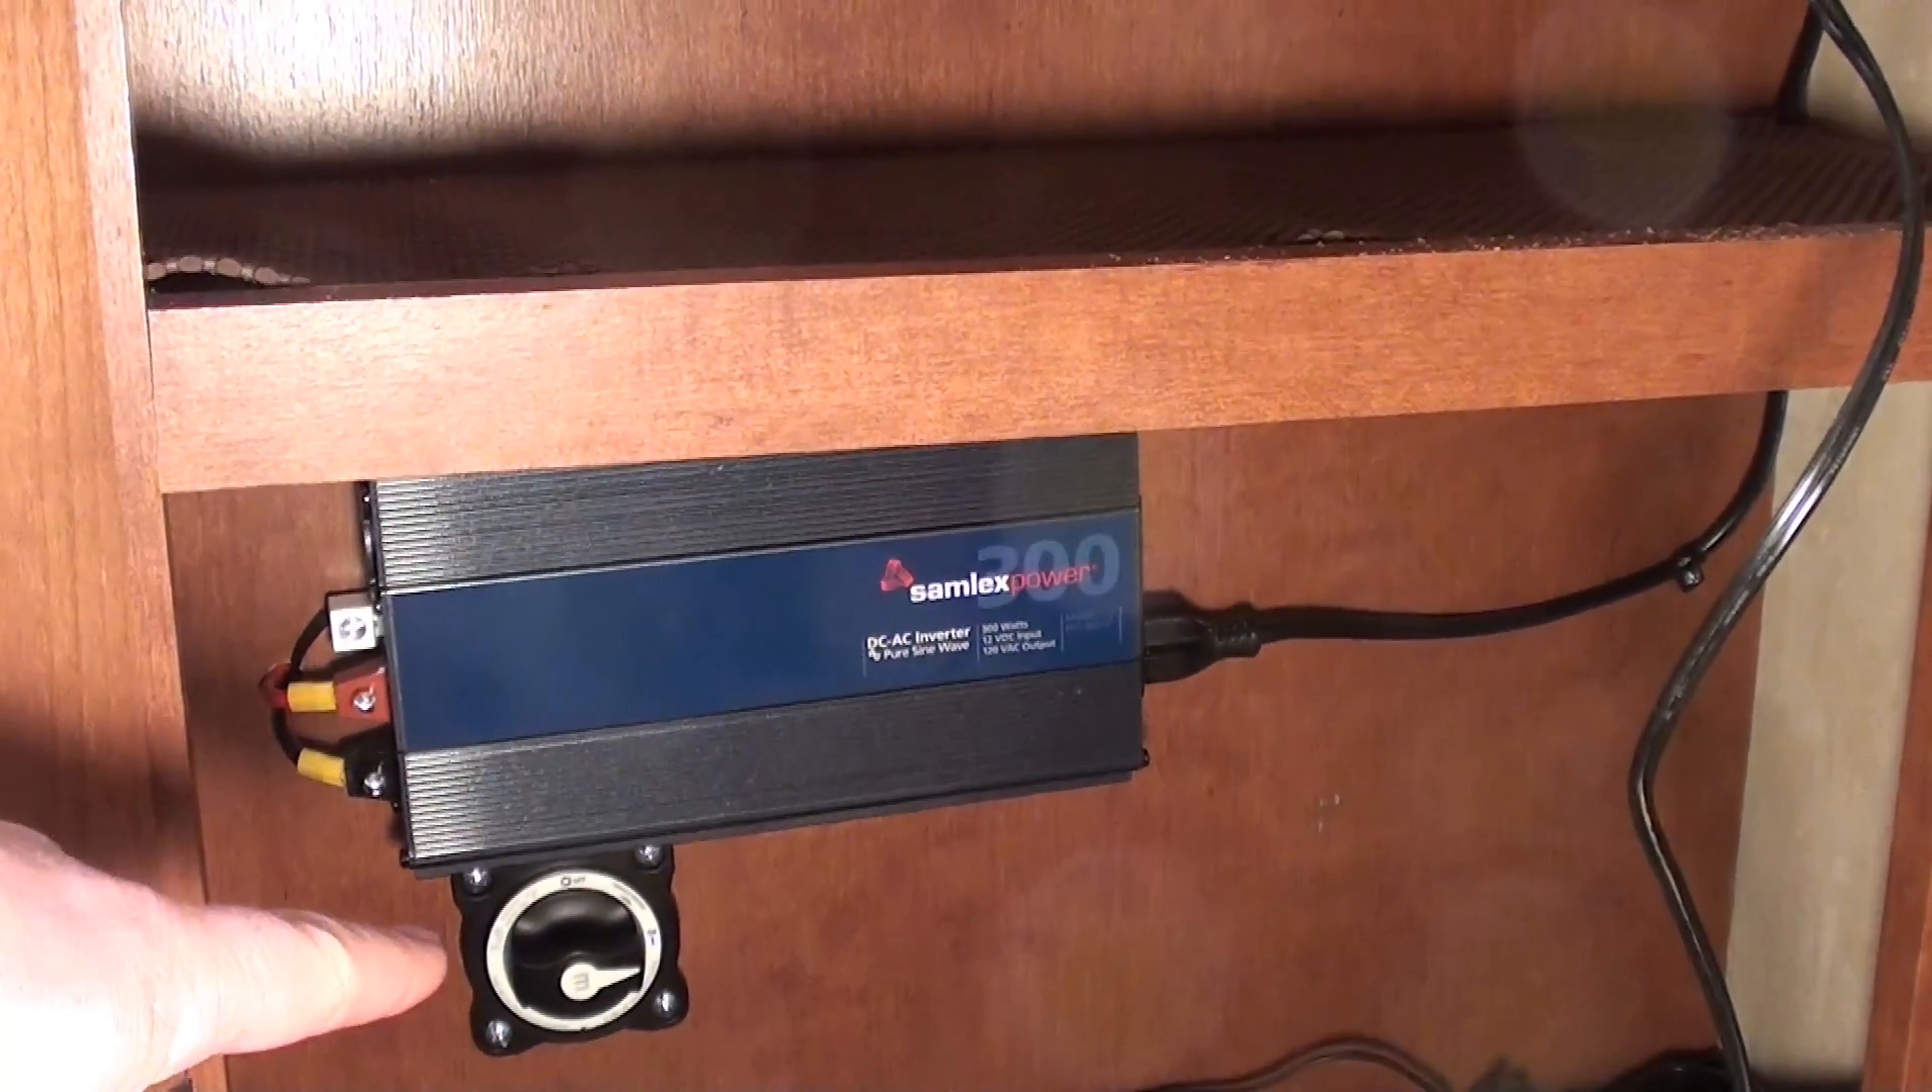Okay well here is the finished product of the inverter install.